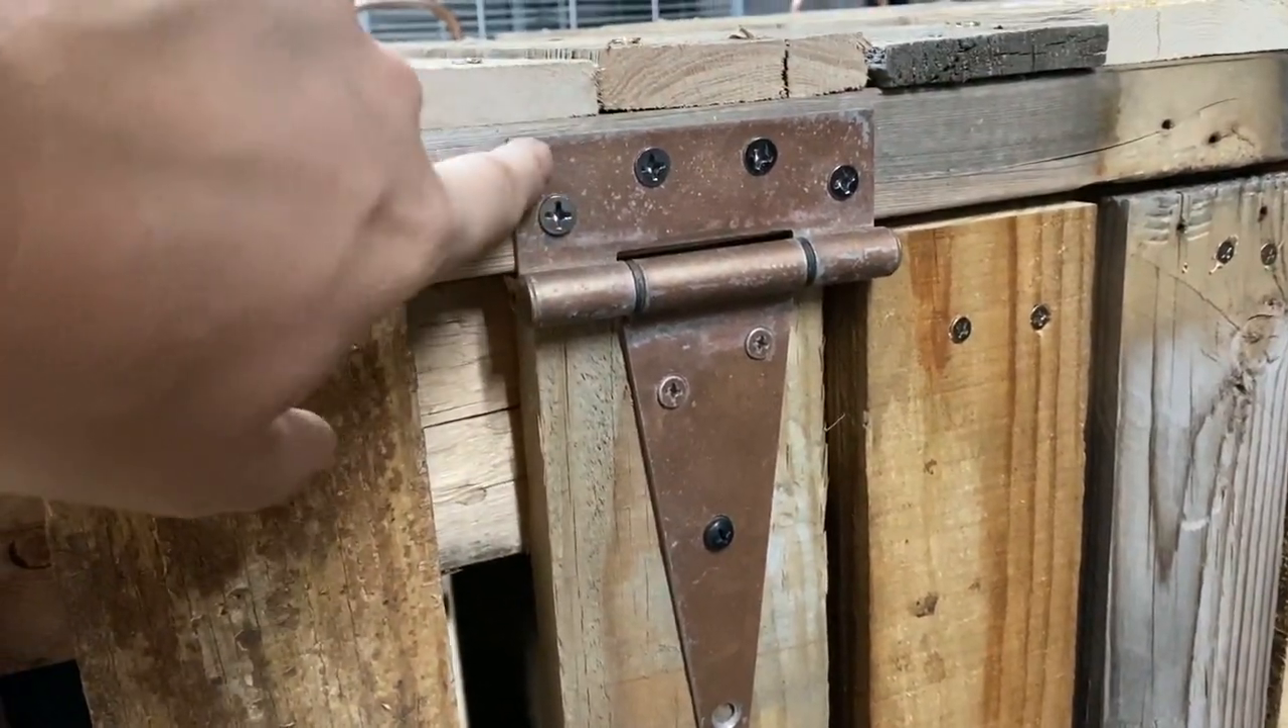So, what I did here is the short side of the hinge is on the 2x4 that is connected to the top.